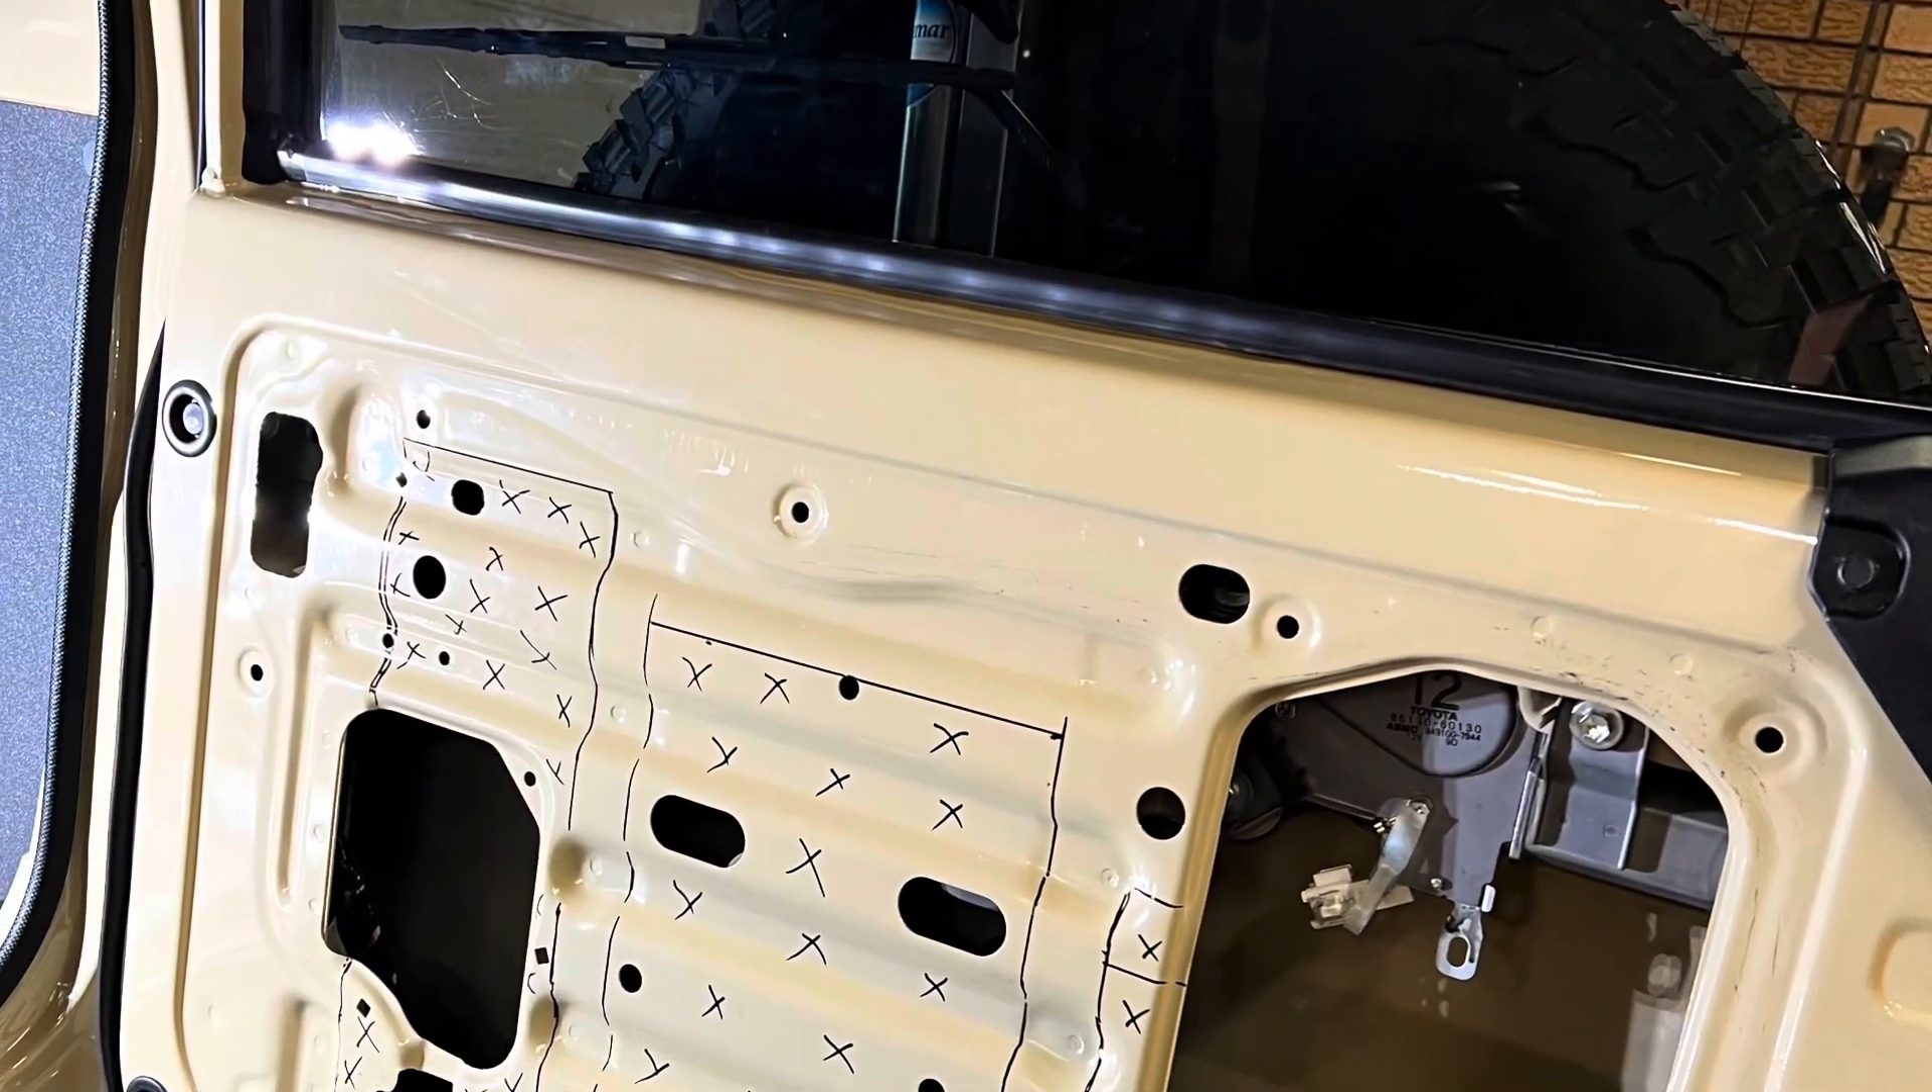So we've removed that door card just exposing that inner door panel.